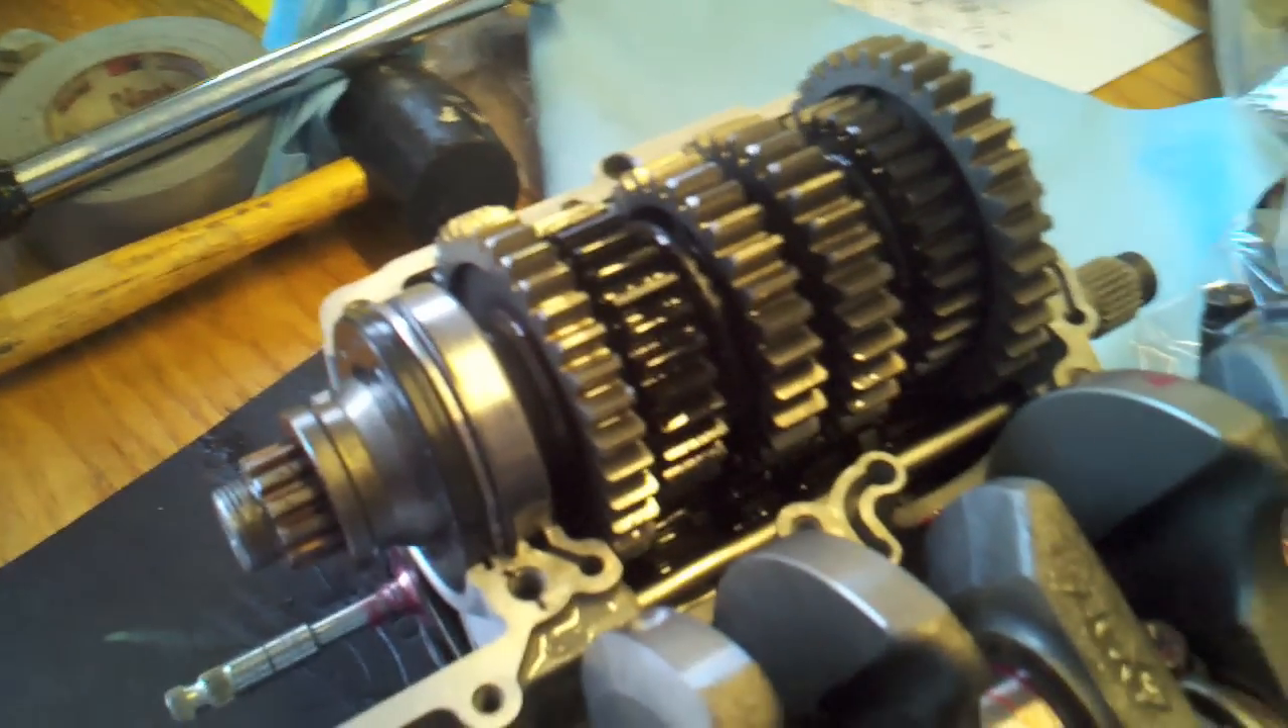I also just dropped the drive axle gear assembly back in.